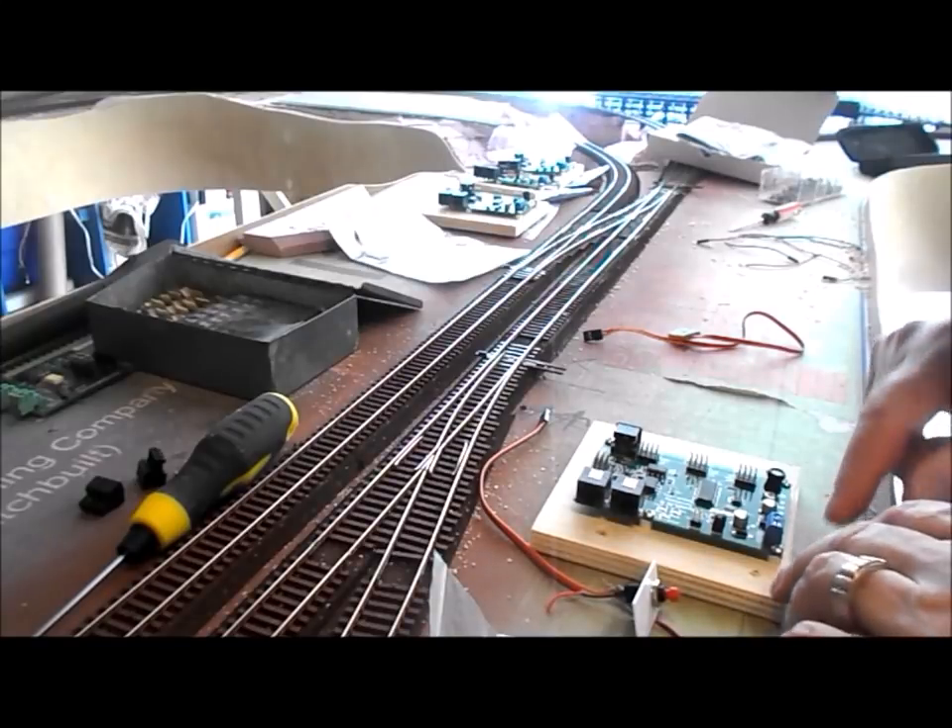I've mounted the boards on squares of plywood.